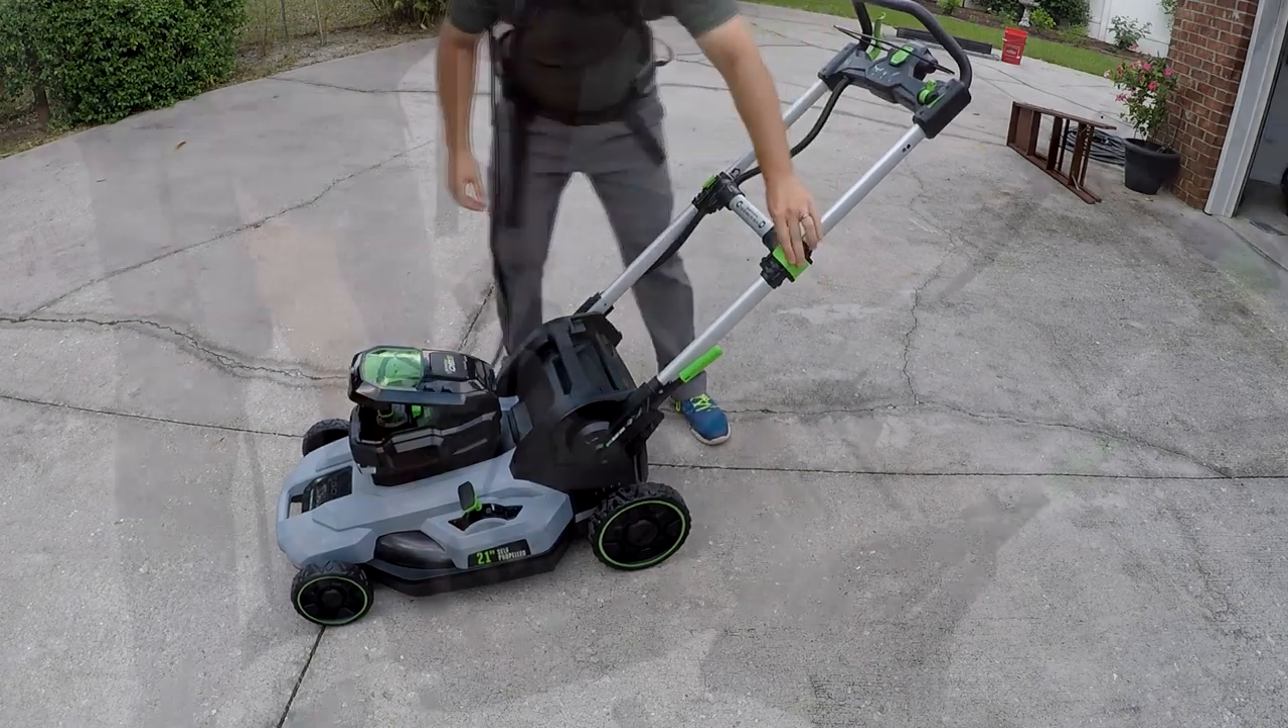The other thing is that the battery compartment on the mower doesn't close all the way because the cord's hanging out.